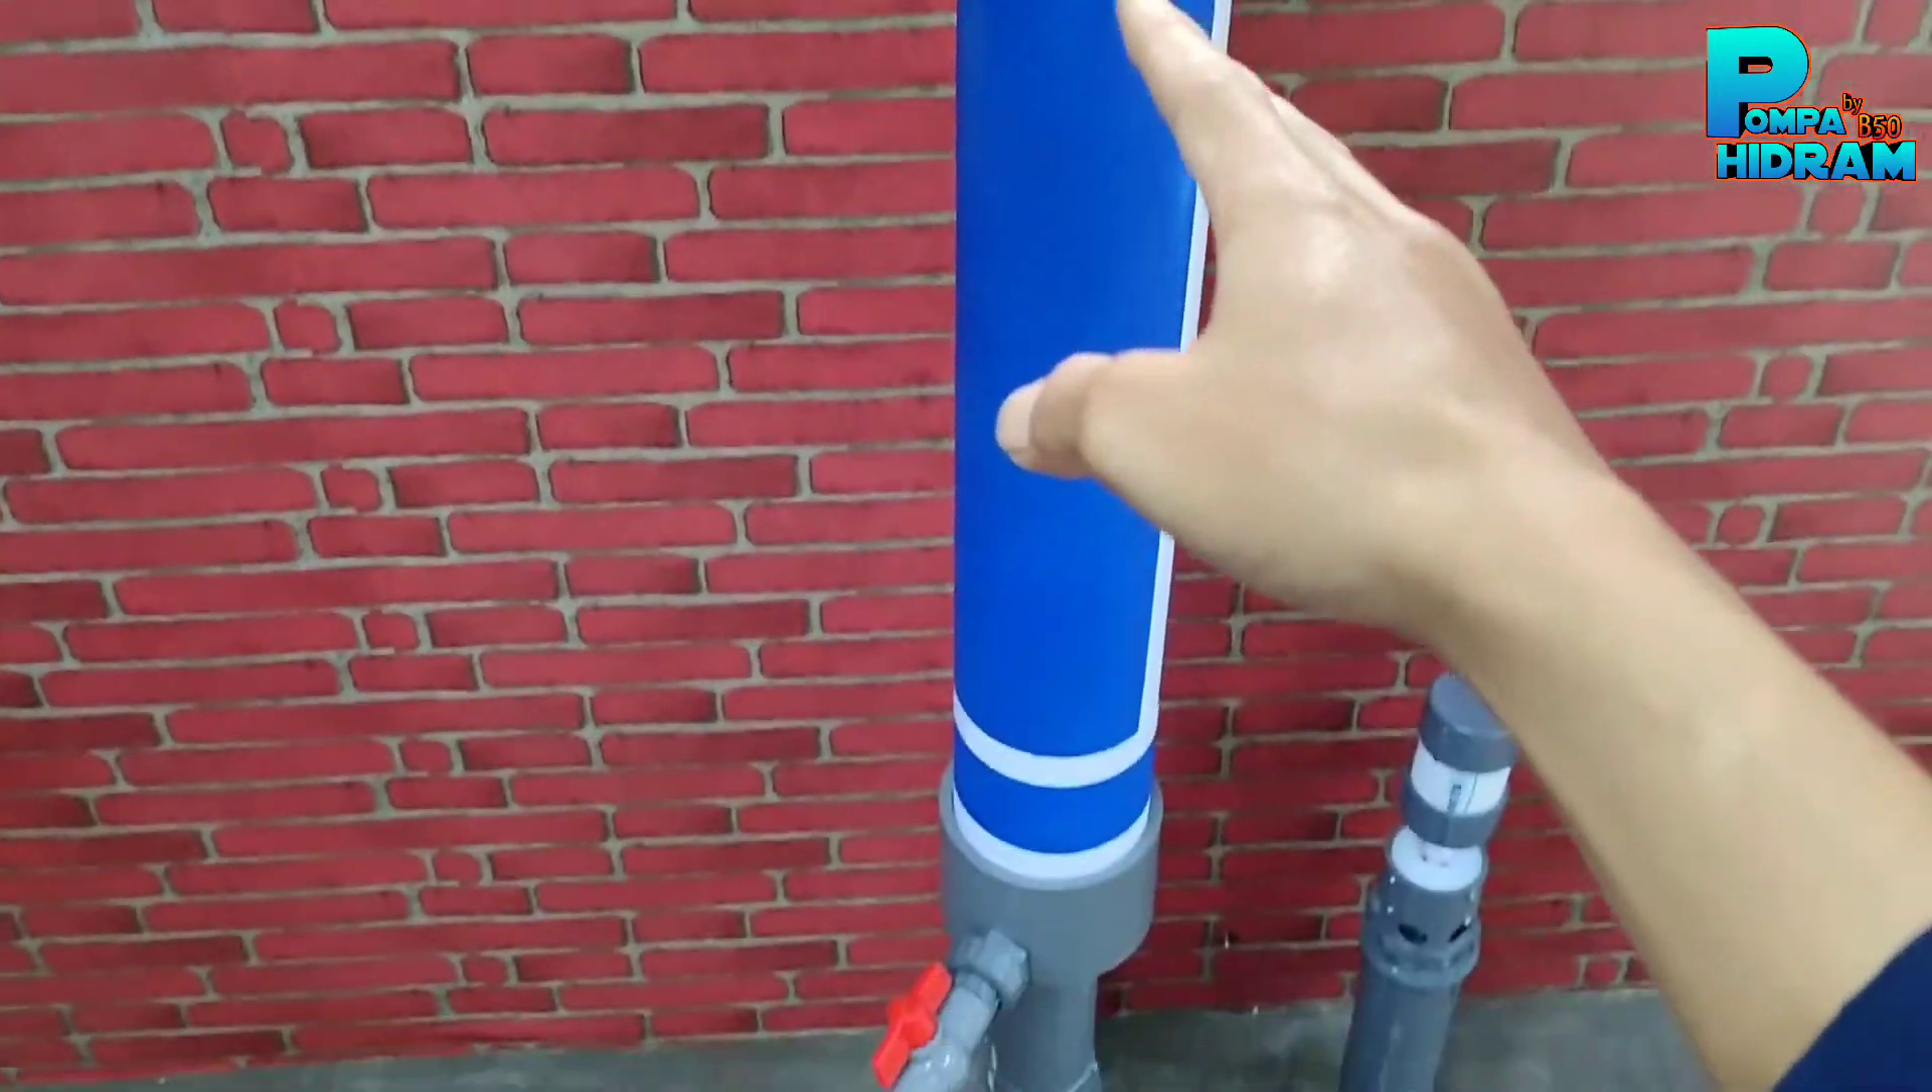Jadi ini tabung tabung hampanya ukuran 2in ini sudah kita pasang.